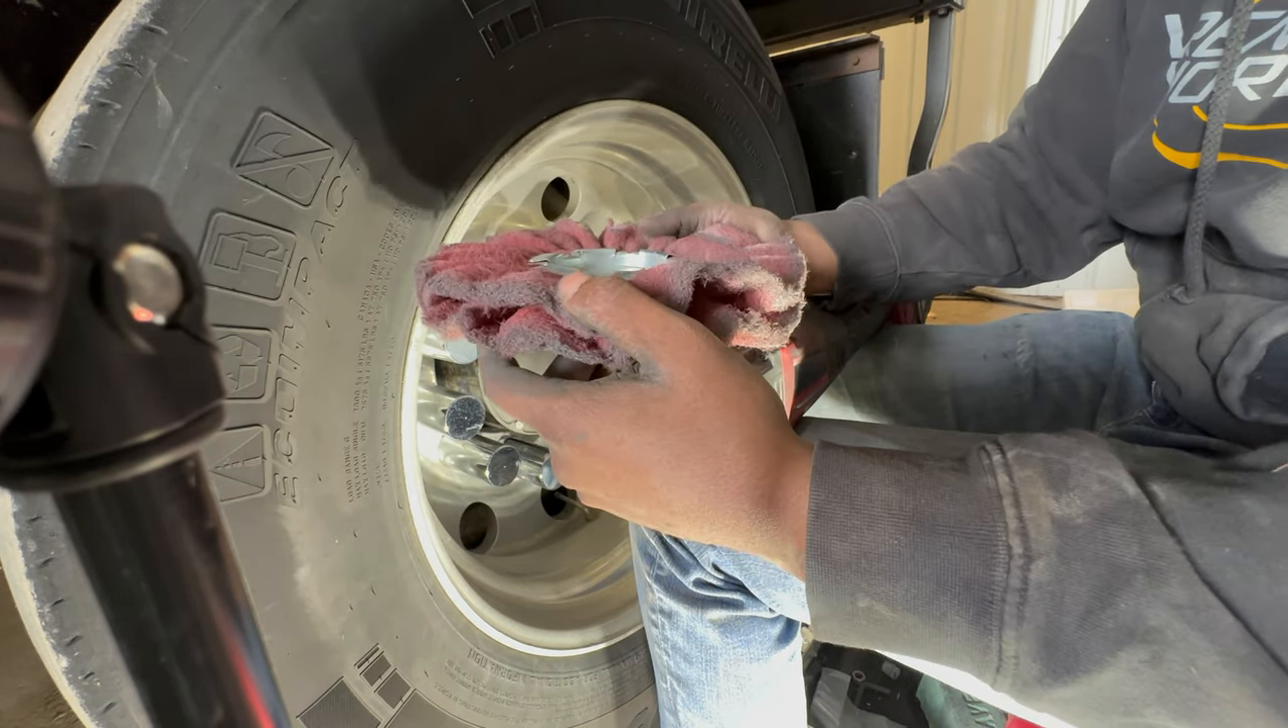I still got to take the uh lug nut covers off.